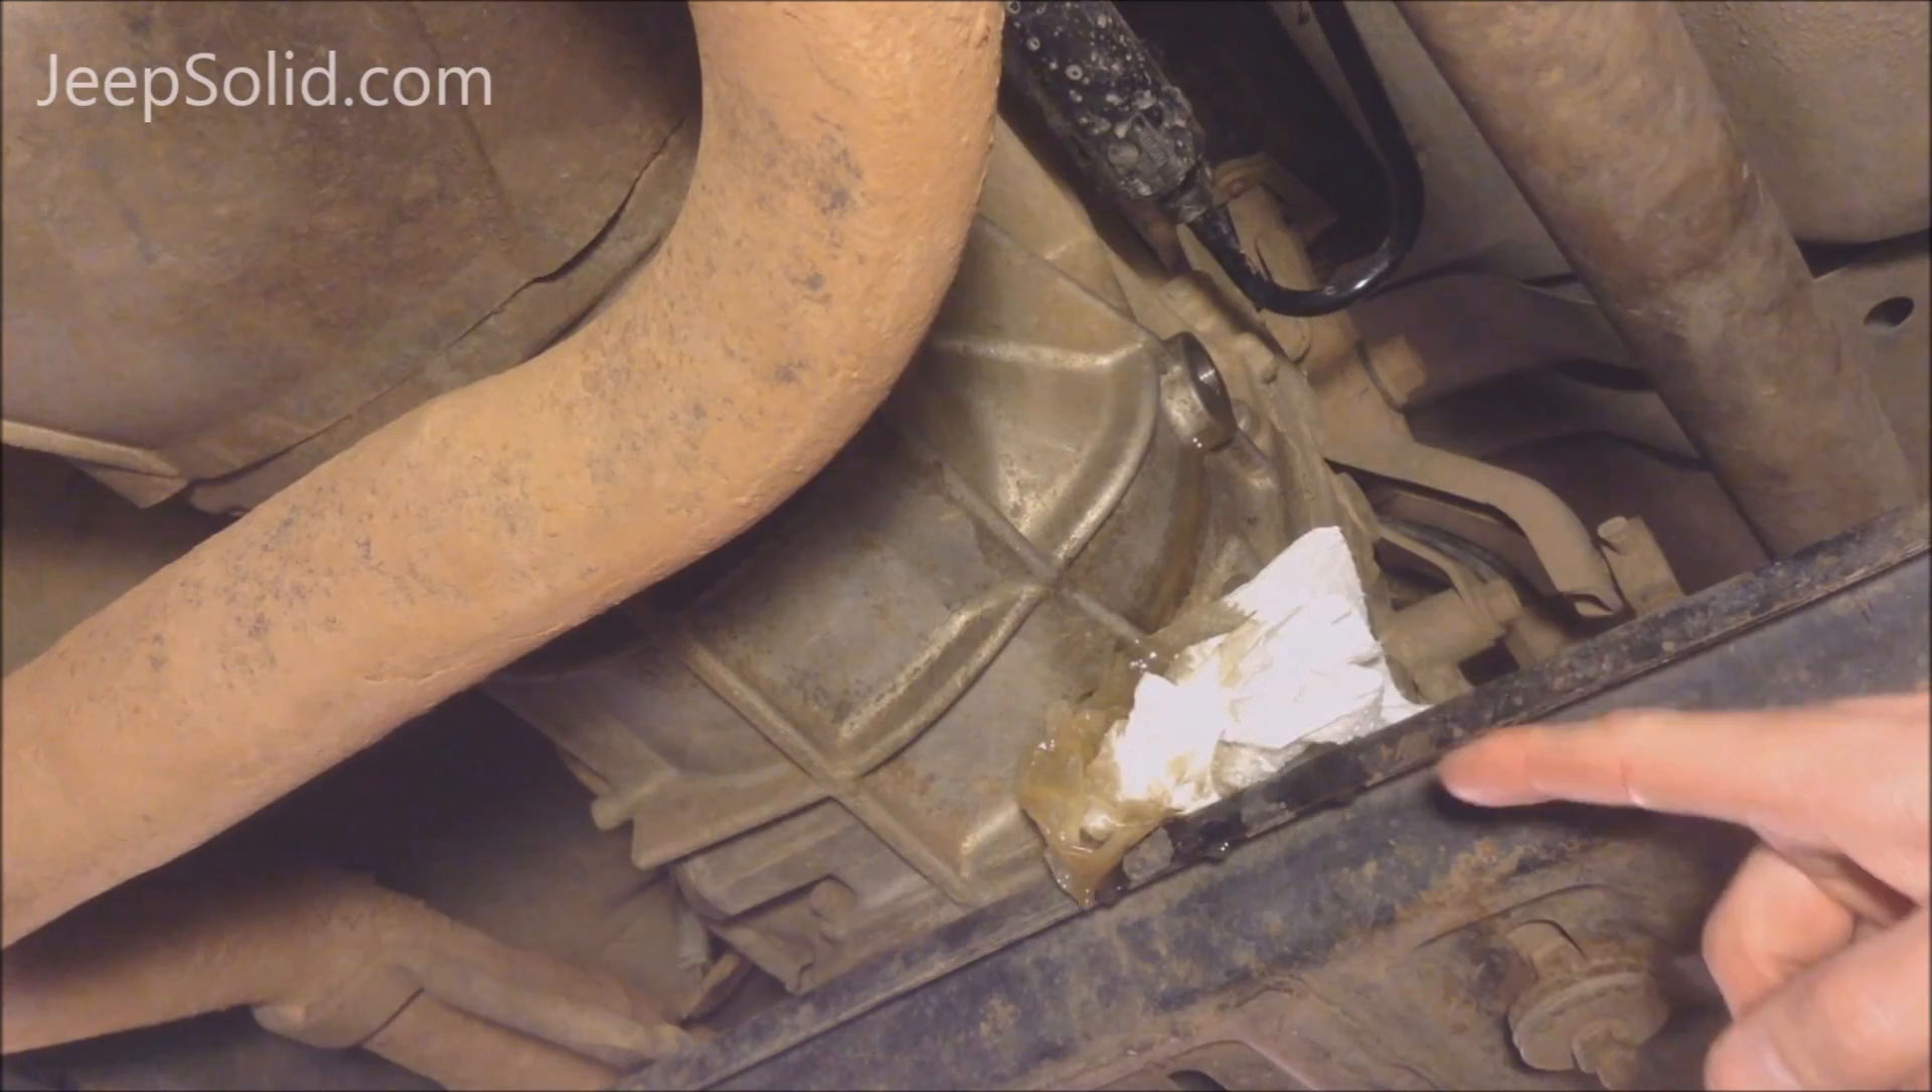And as you can see, the skid plate is in the way a little bit.